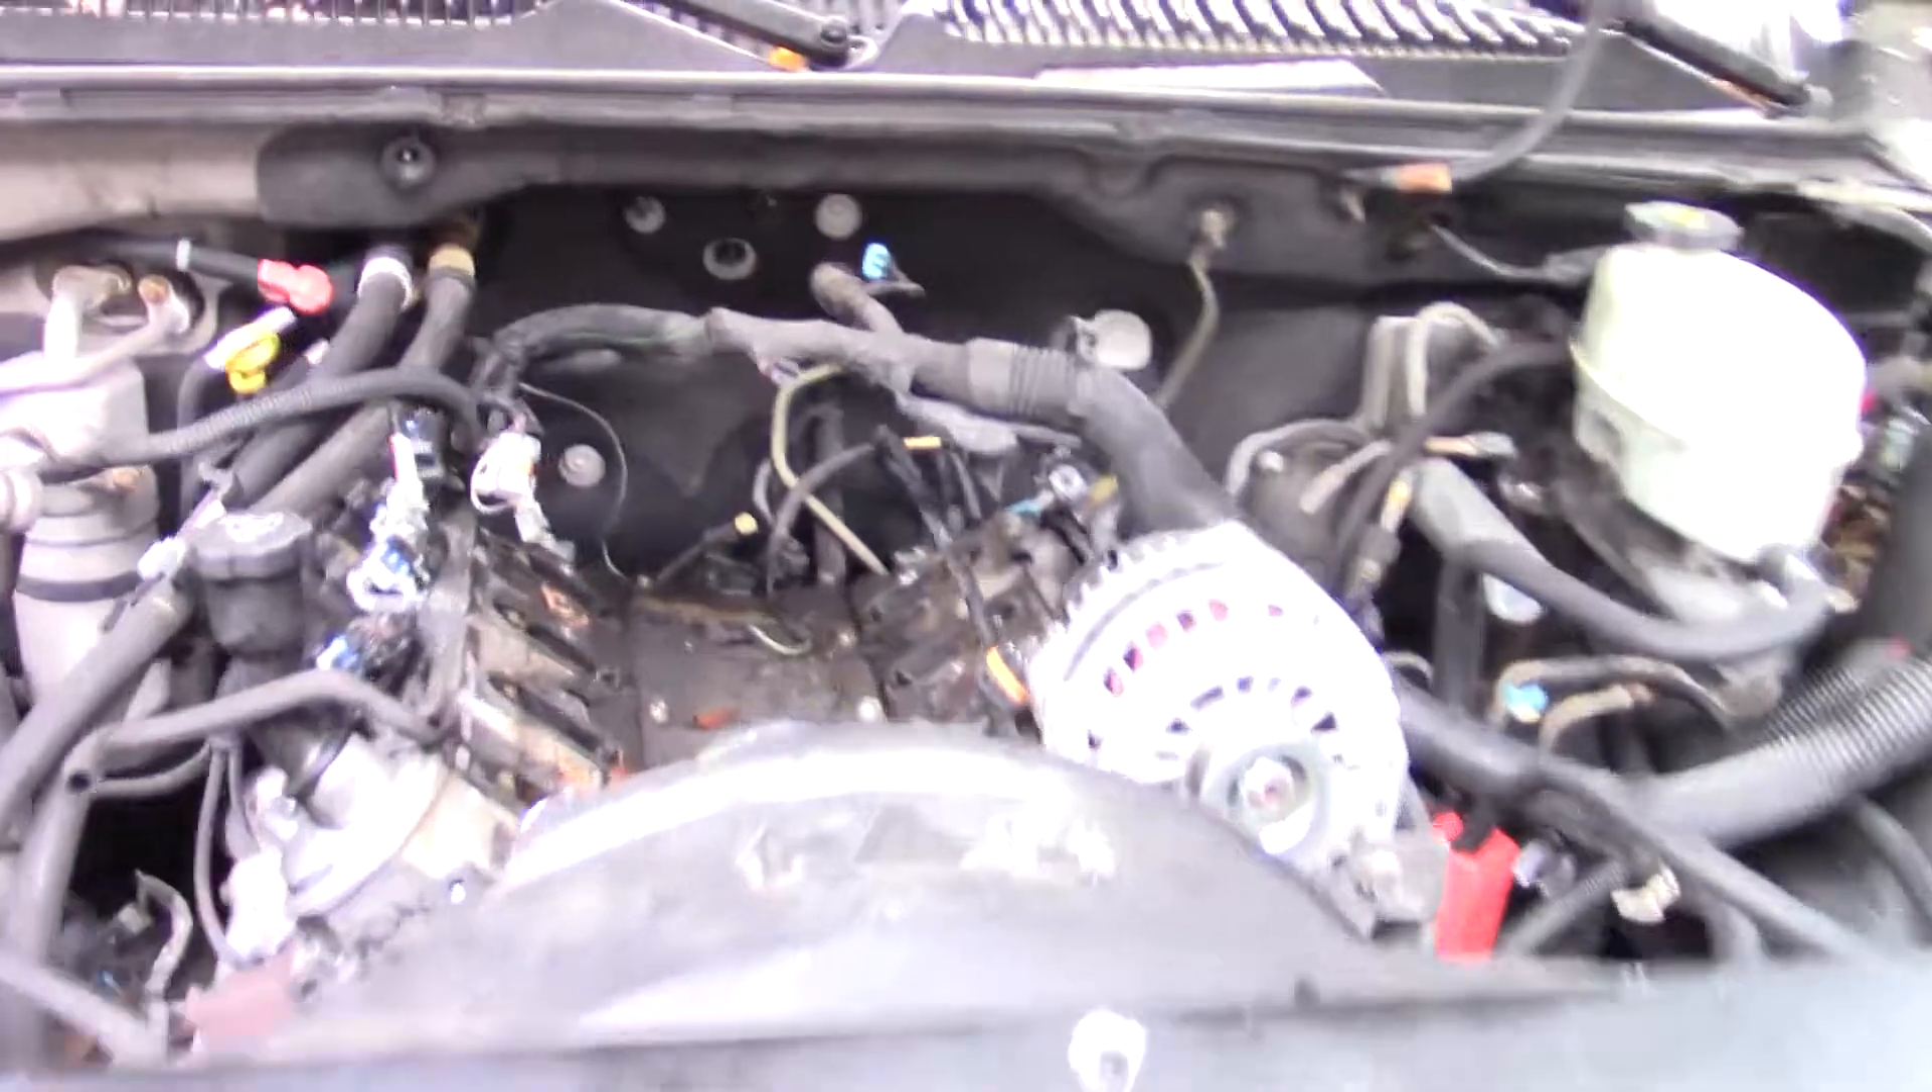I've got the intake off. I've got most of it, or at least a portion of it, disconnected.